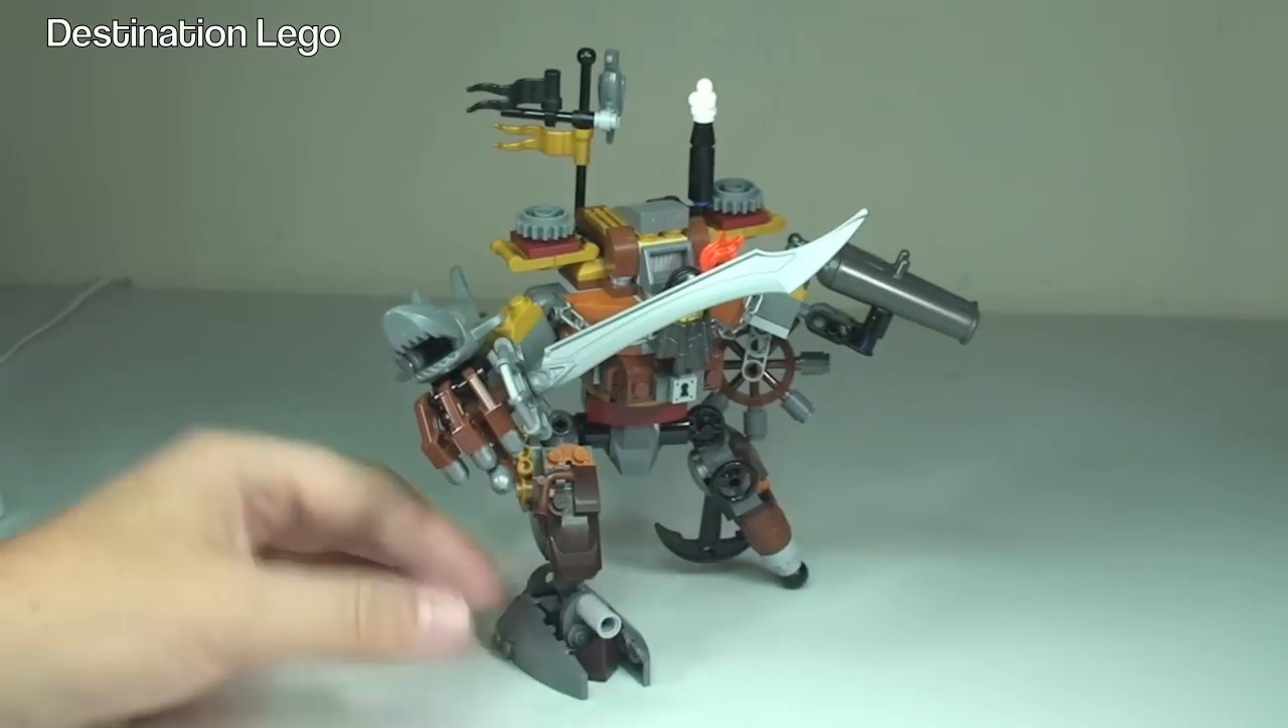So we can now see the sword being held in position.